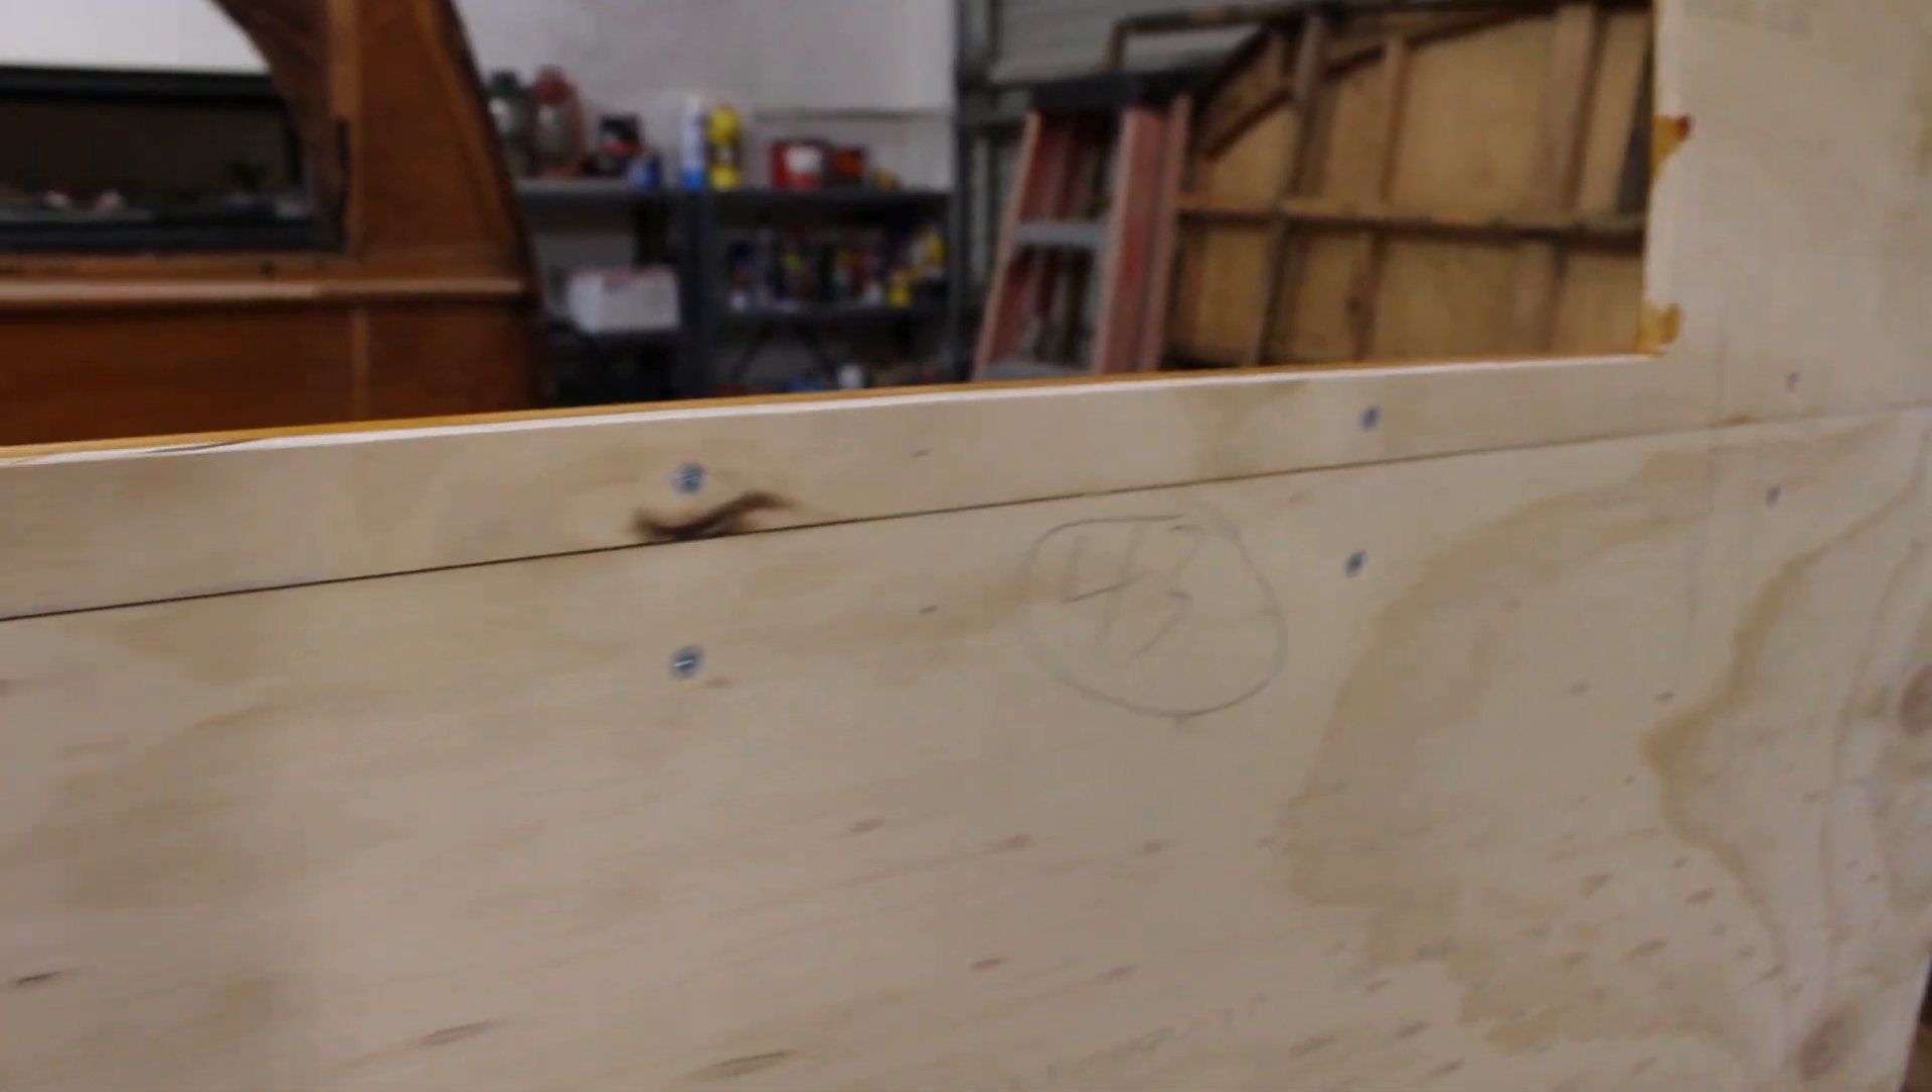Now I just have to install the windows.